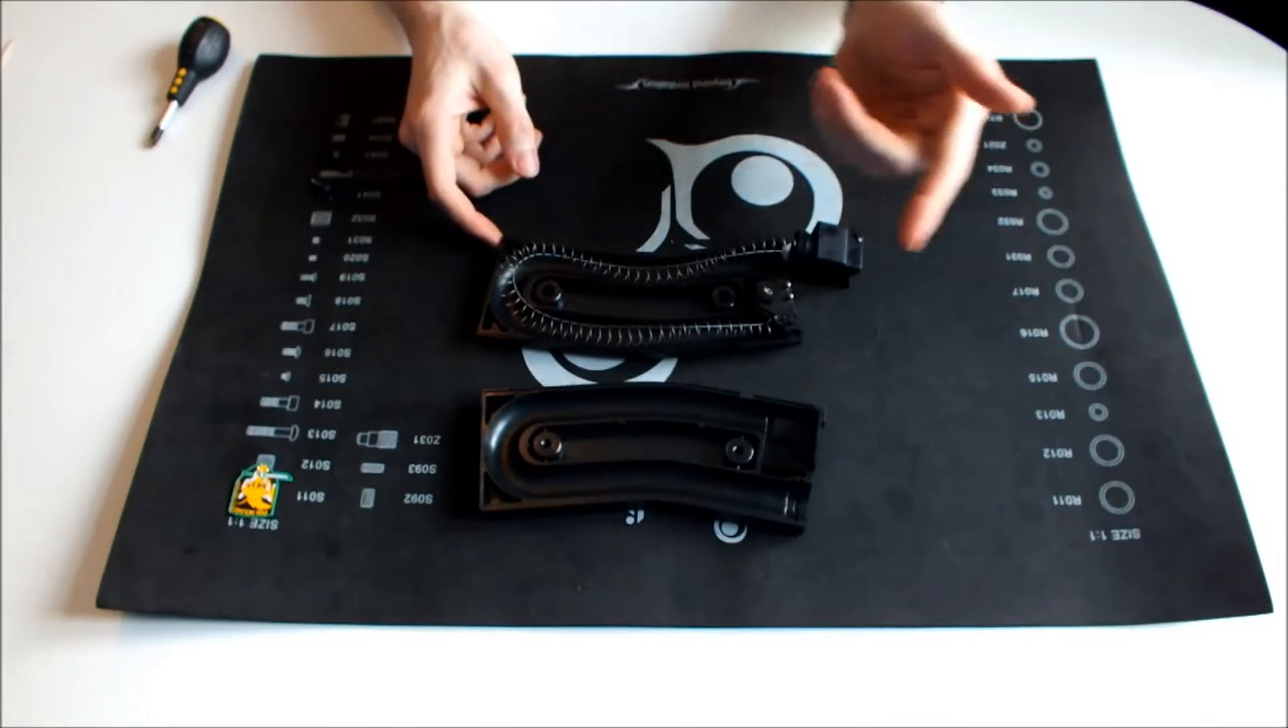As you can see obviously you've got the spring running through the track there.